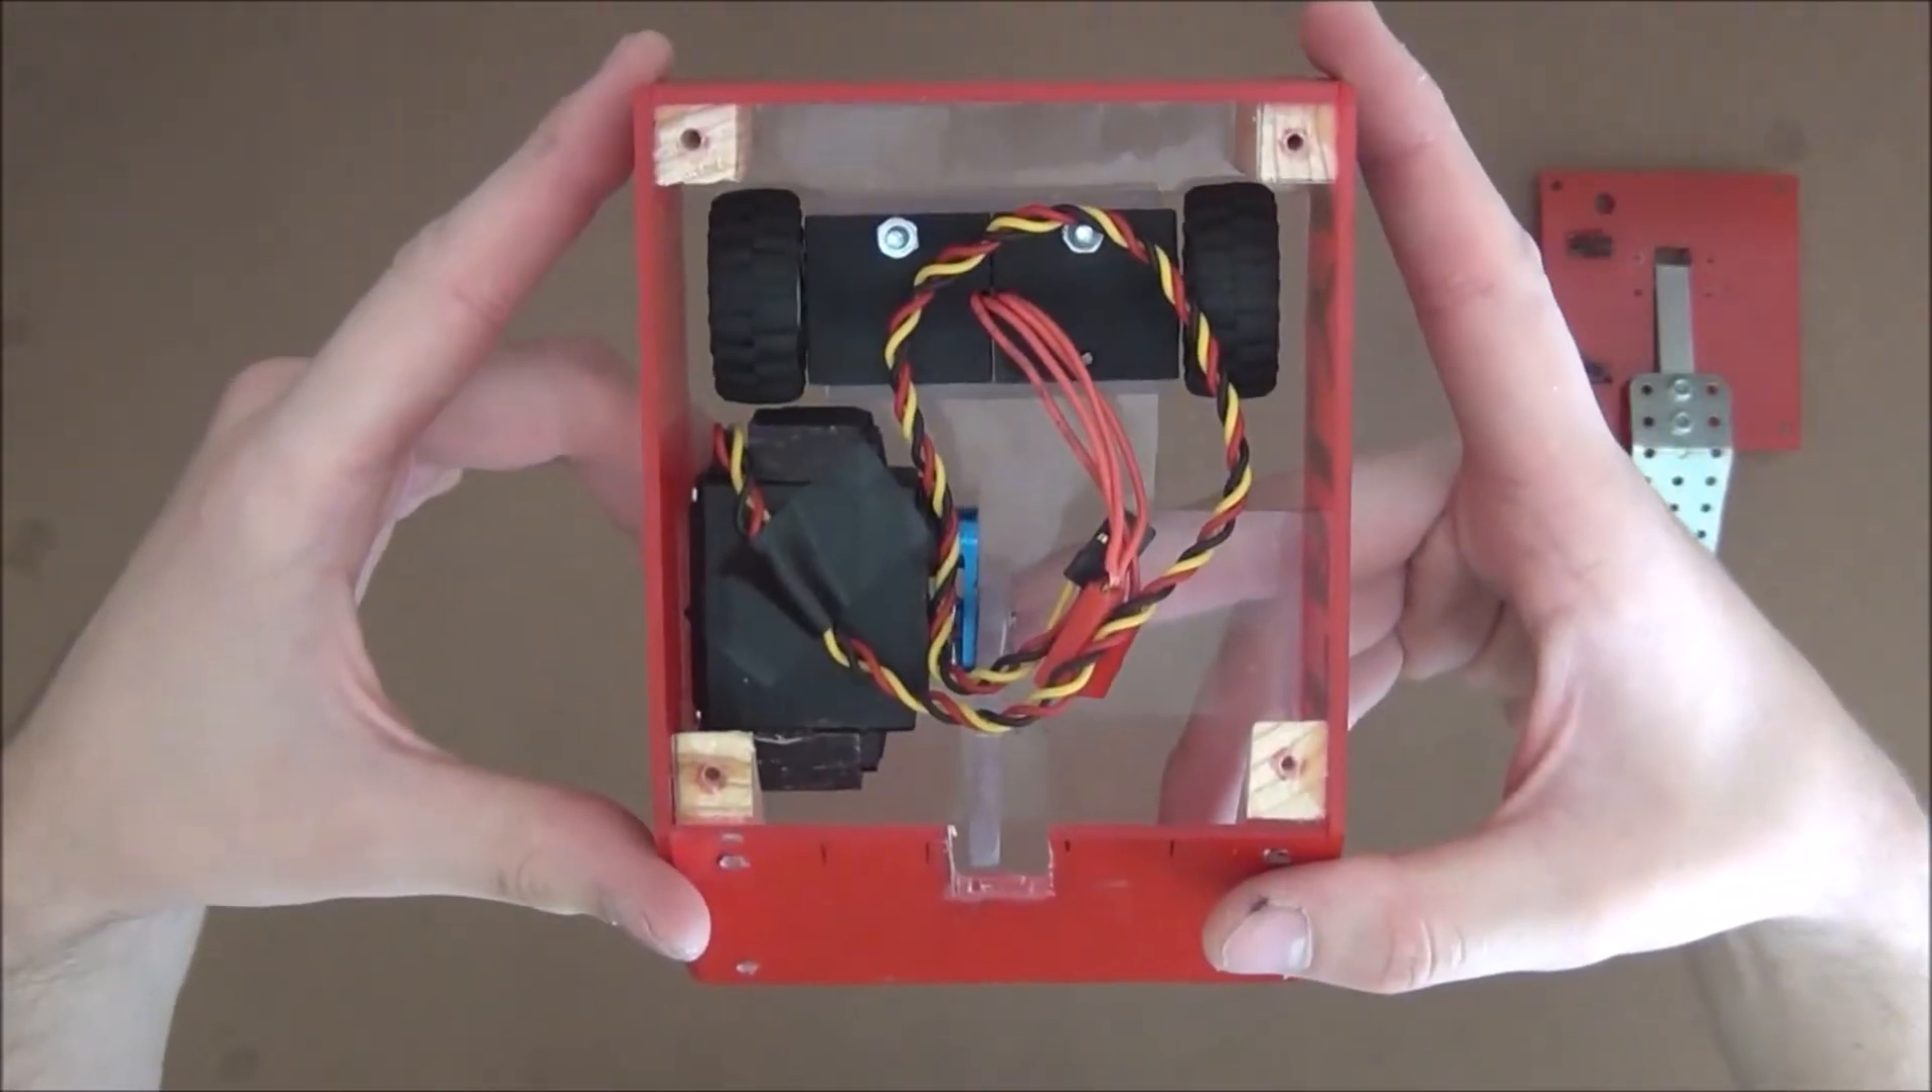And with the motors now mounted in place, it's time to throw in some speed controllers.